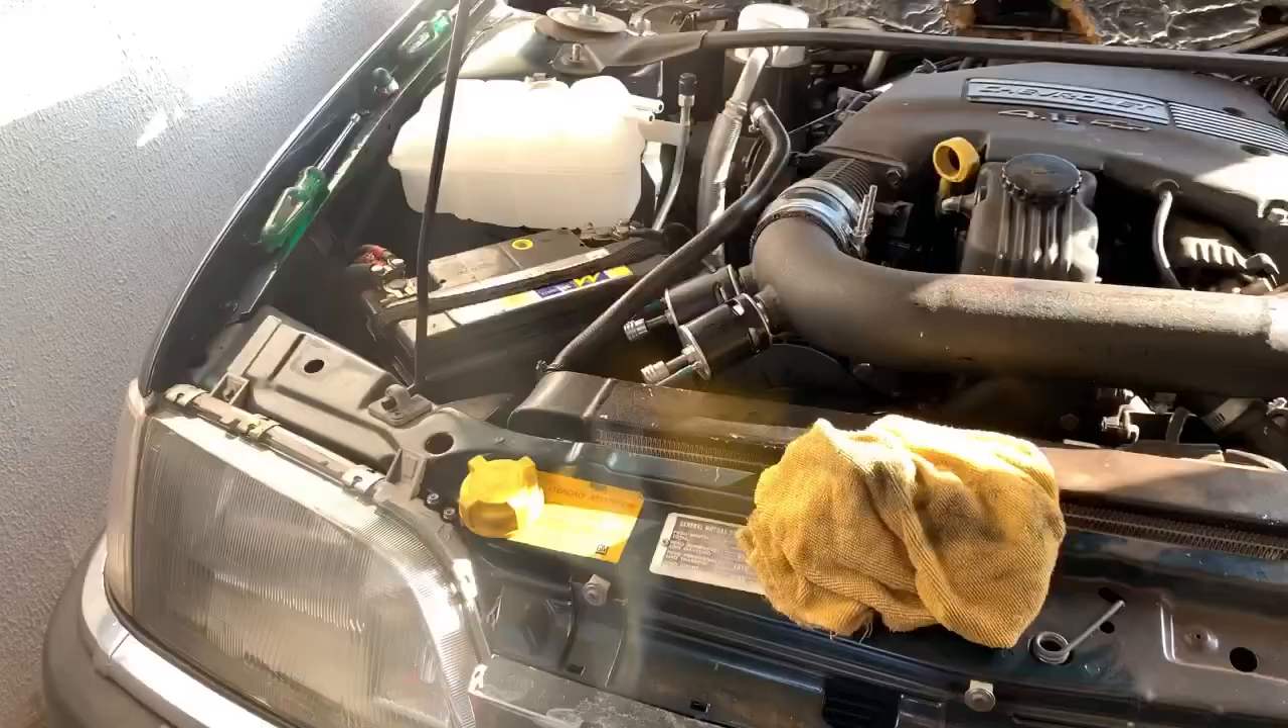Já coloquei o reservatório no lugar aqui, galera.